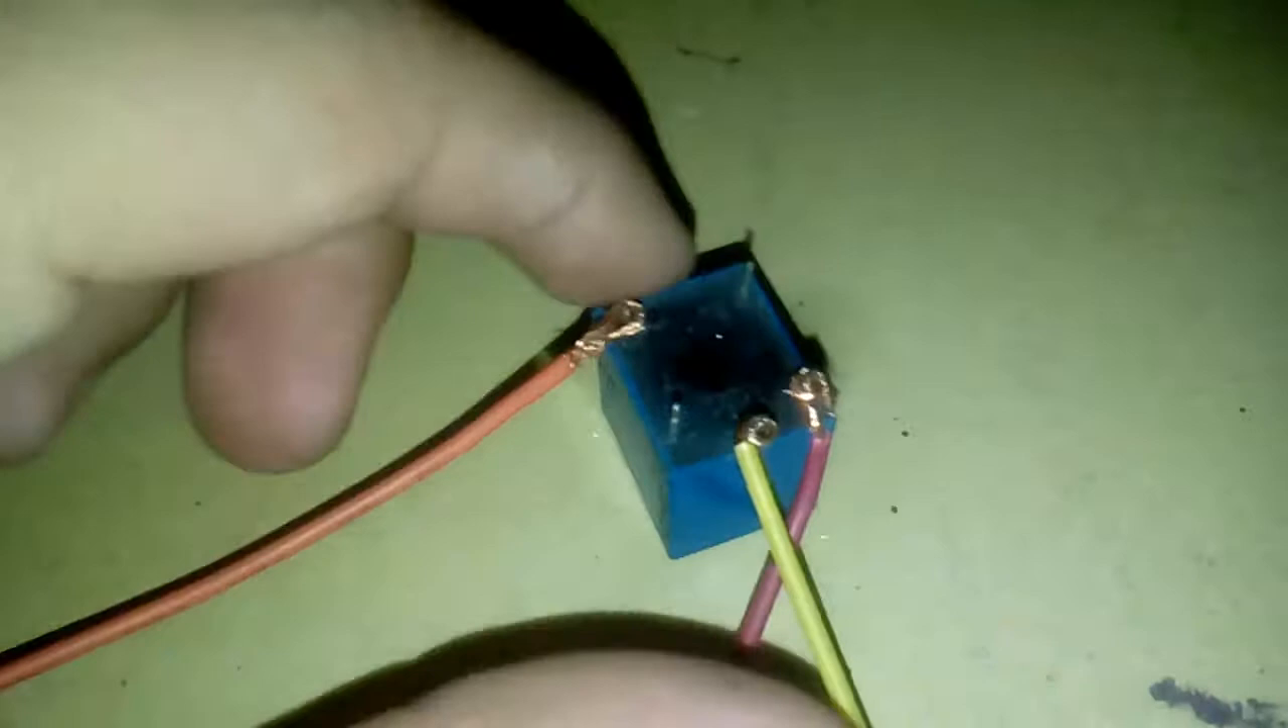Aí aqui já está com os fios aqui ligados.